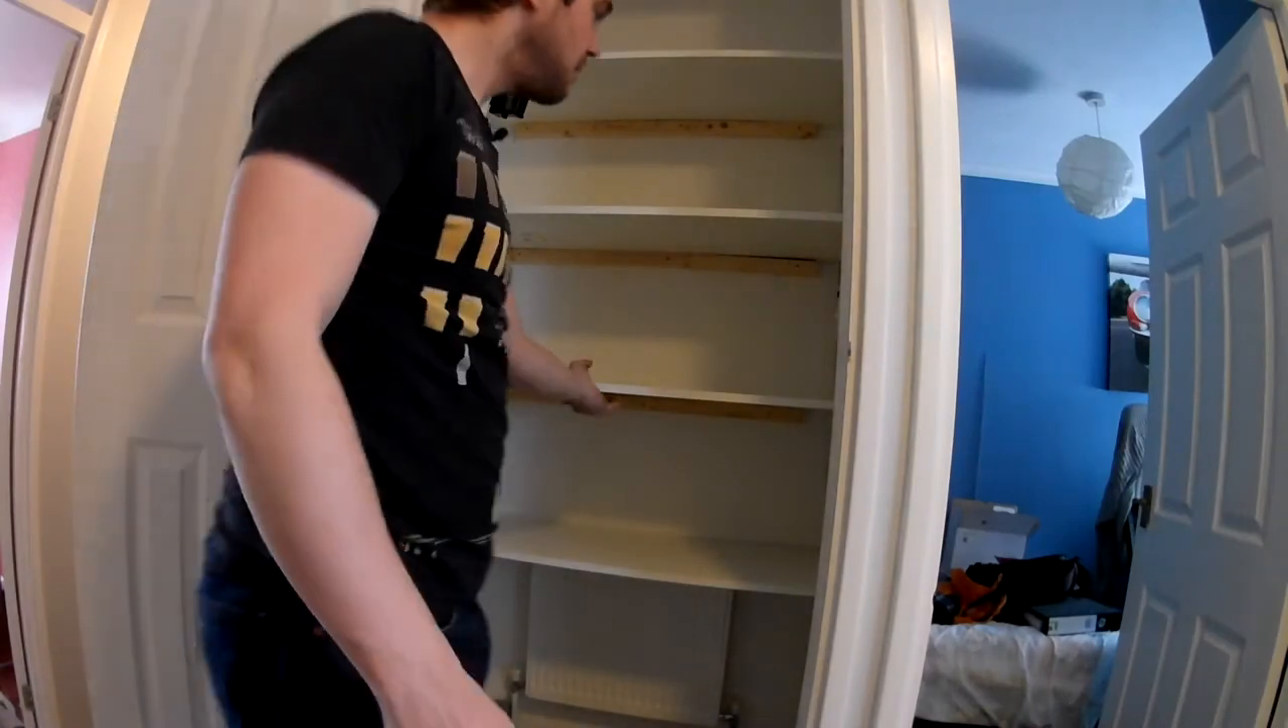Okay, so that's the four shelves in for a test fit.